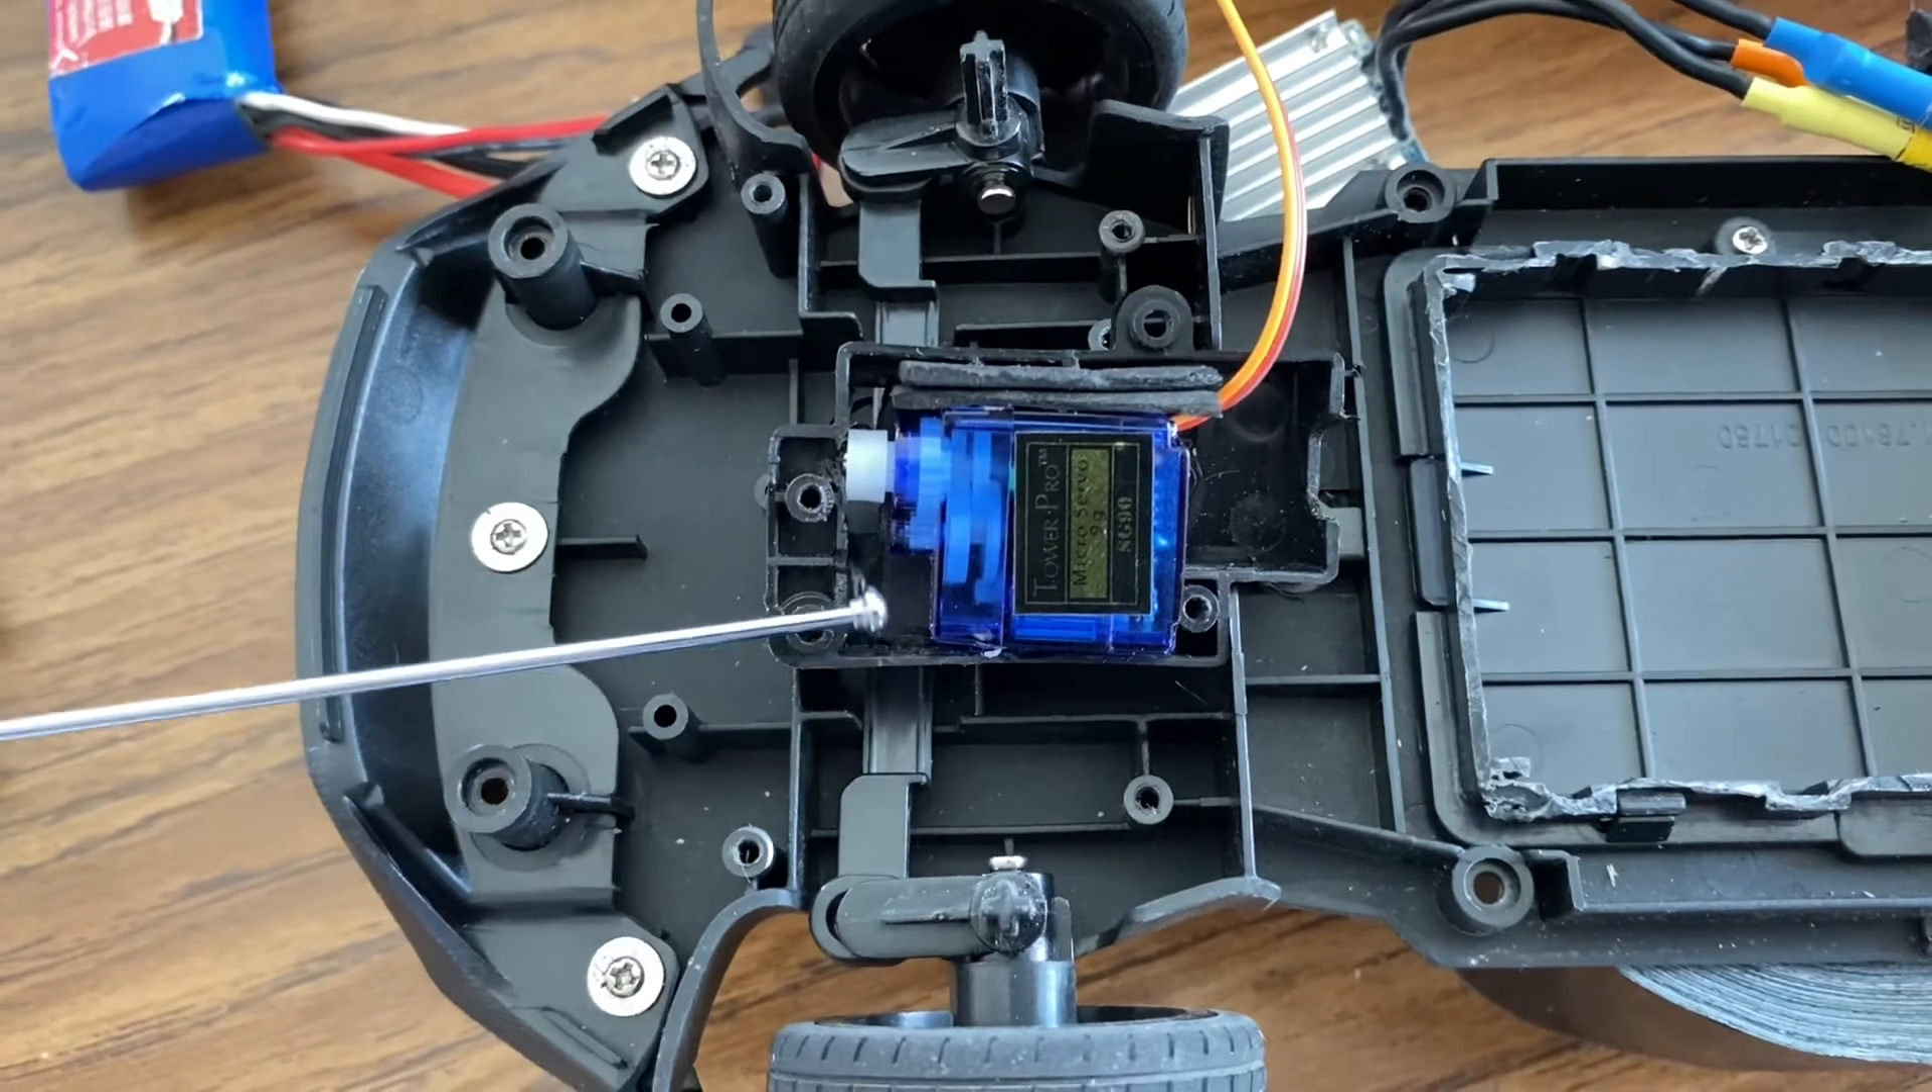All right, I've got the servo back in the little servo box.